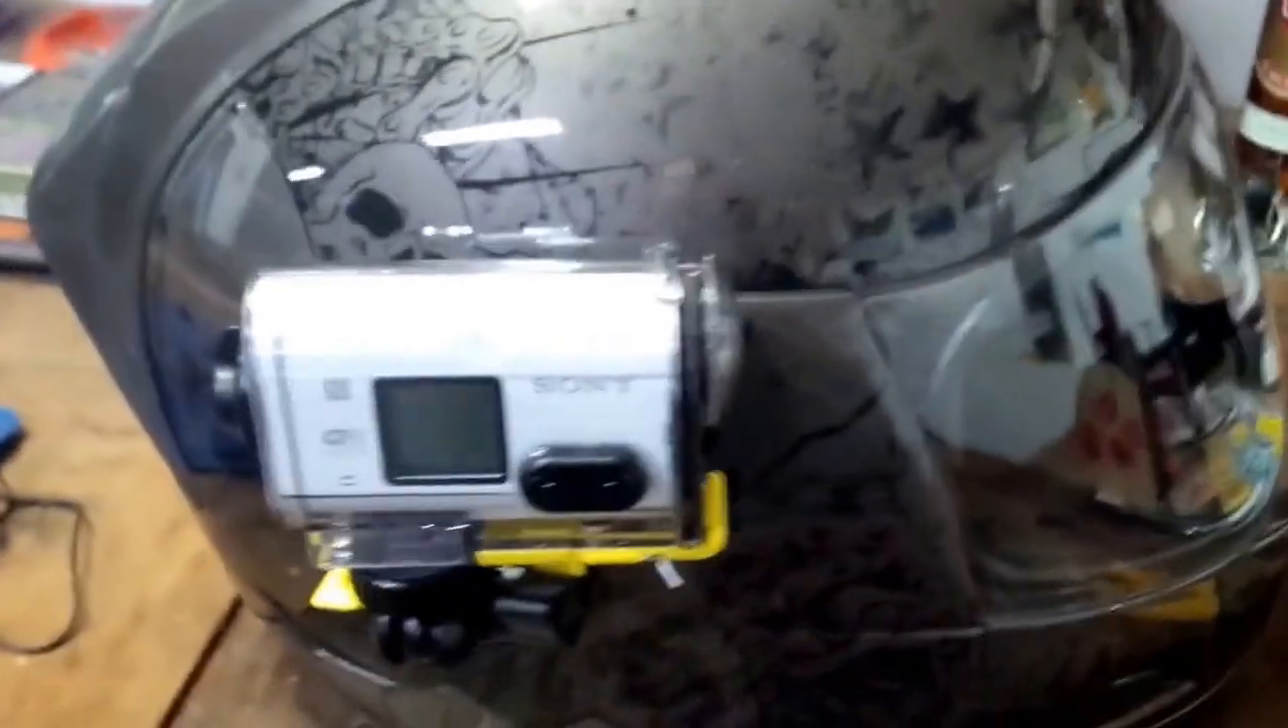Now you have the helmet side mounted onto the helmet.